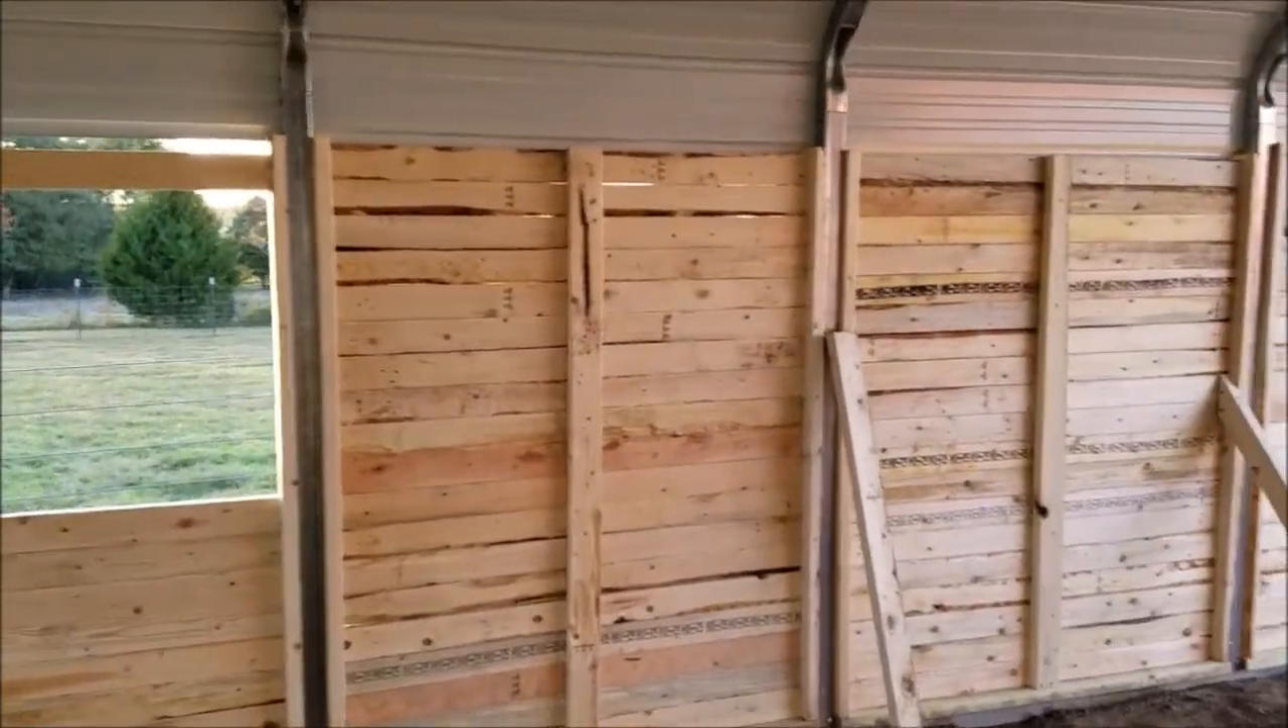And yes you can see gaps in the boards.